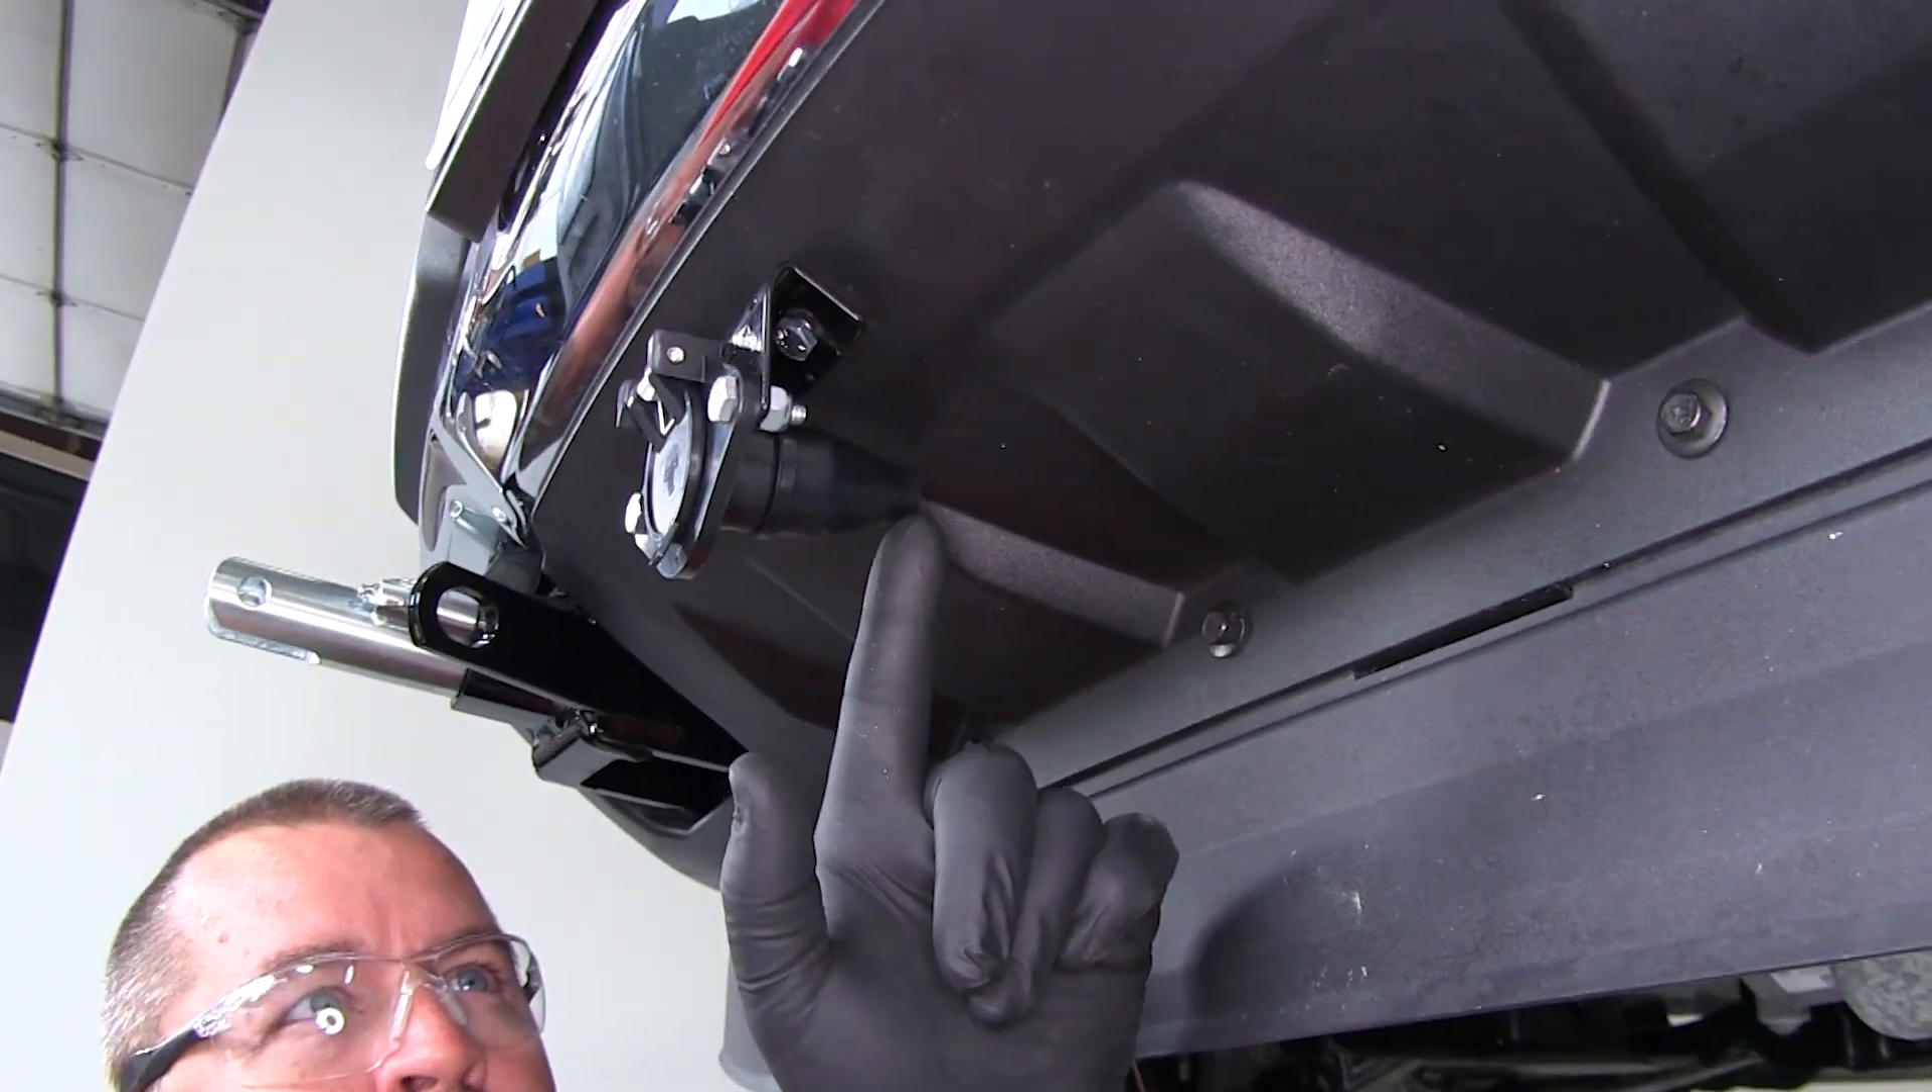So if you see, I put on my six pole plug. I have my boot on.